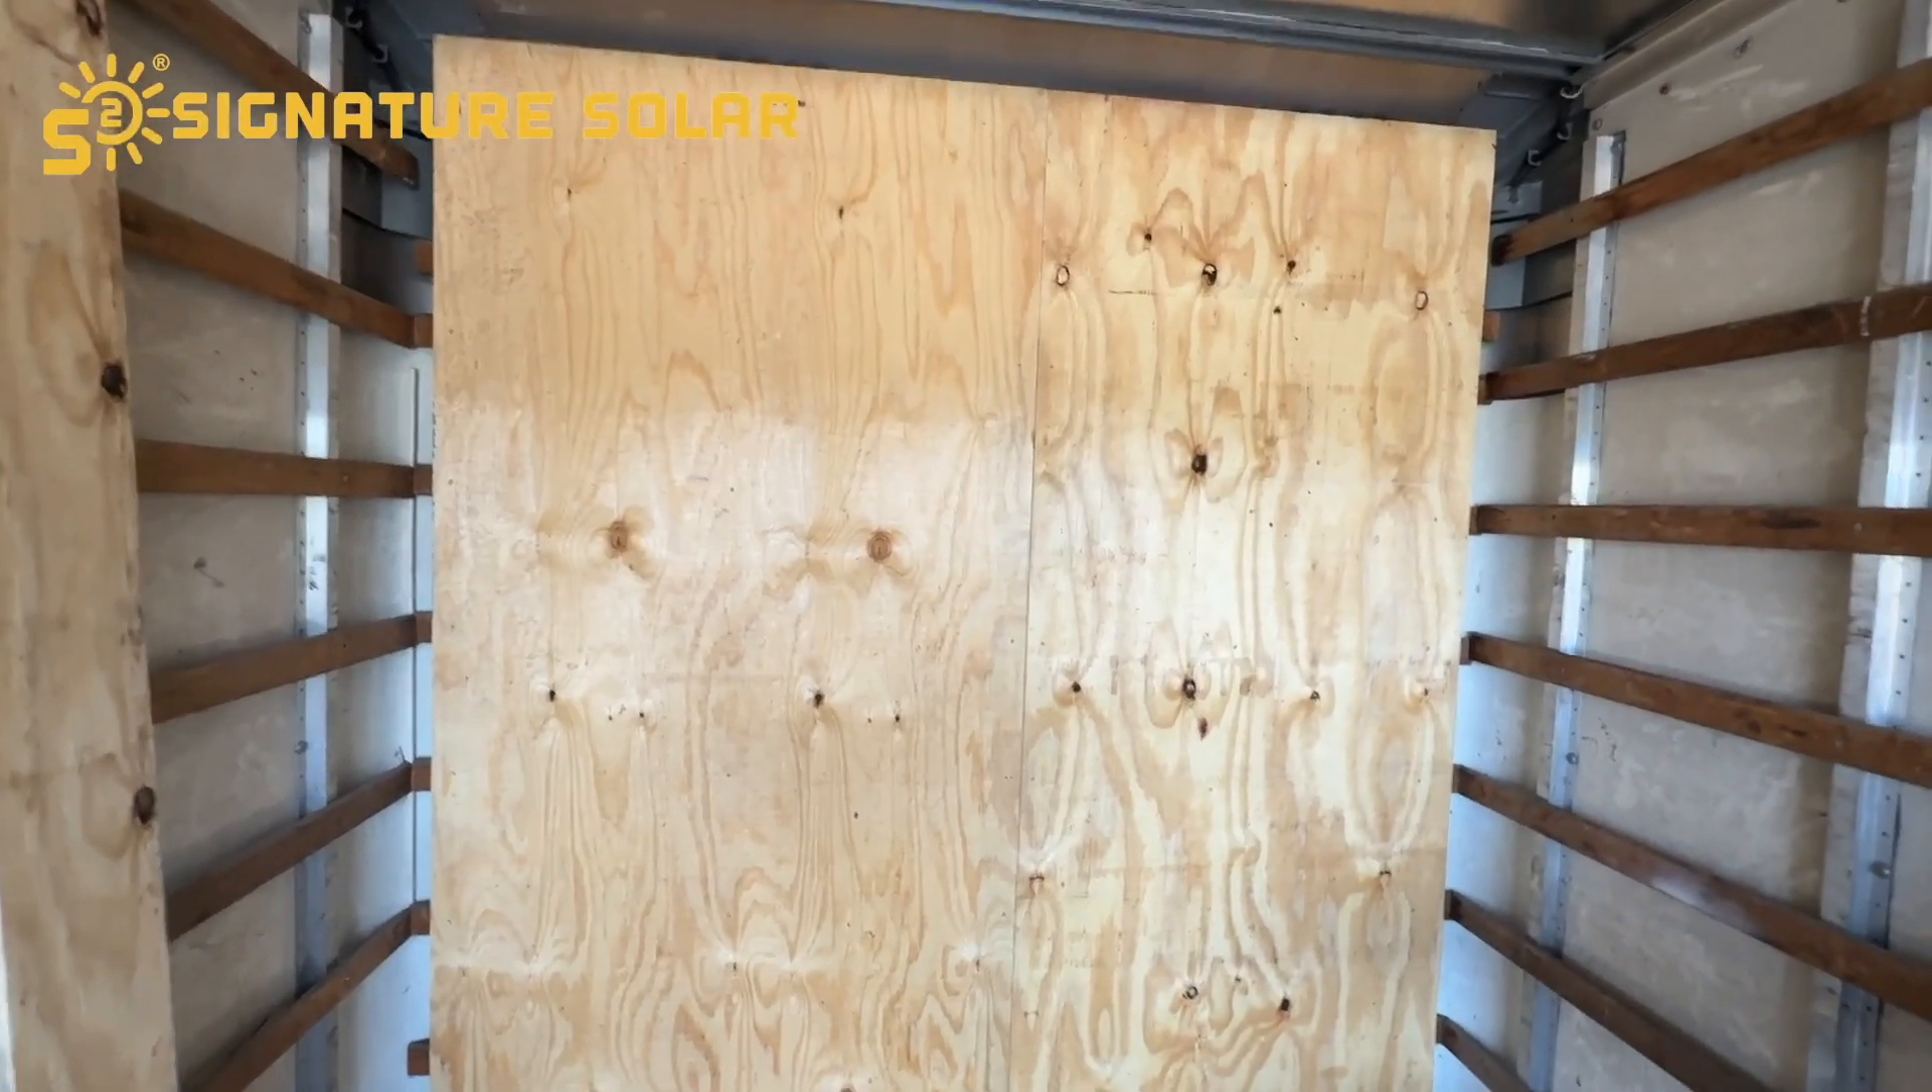All right, well, we got the wall up there, and it is nice and sturdy.